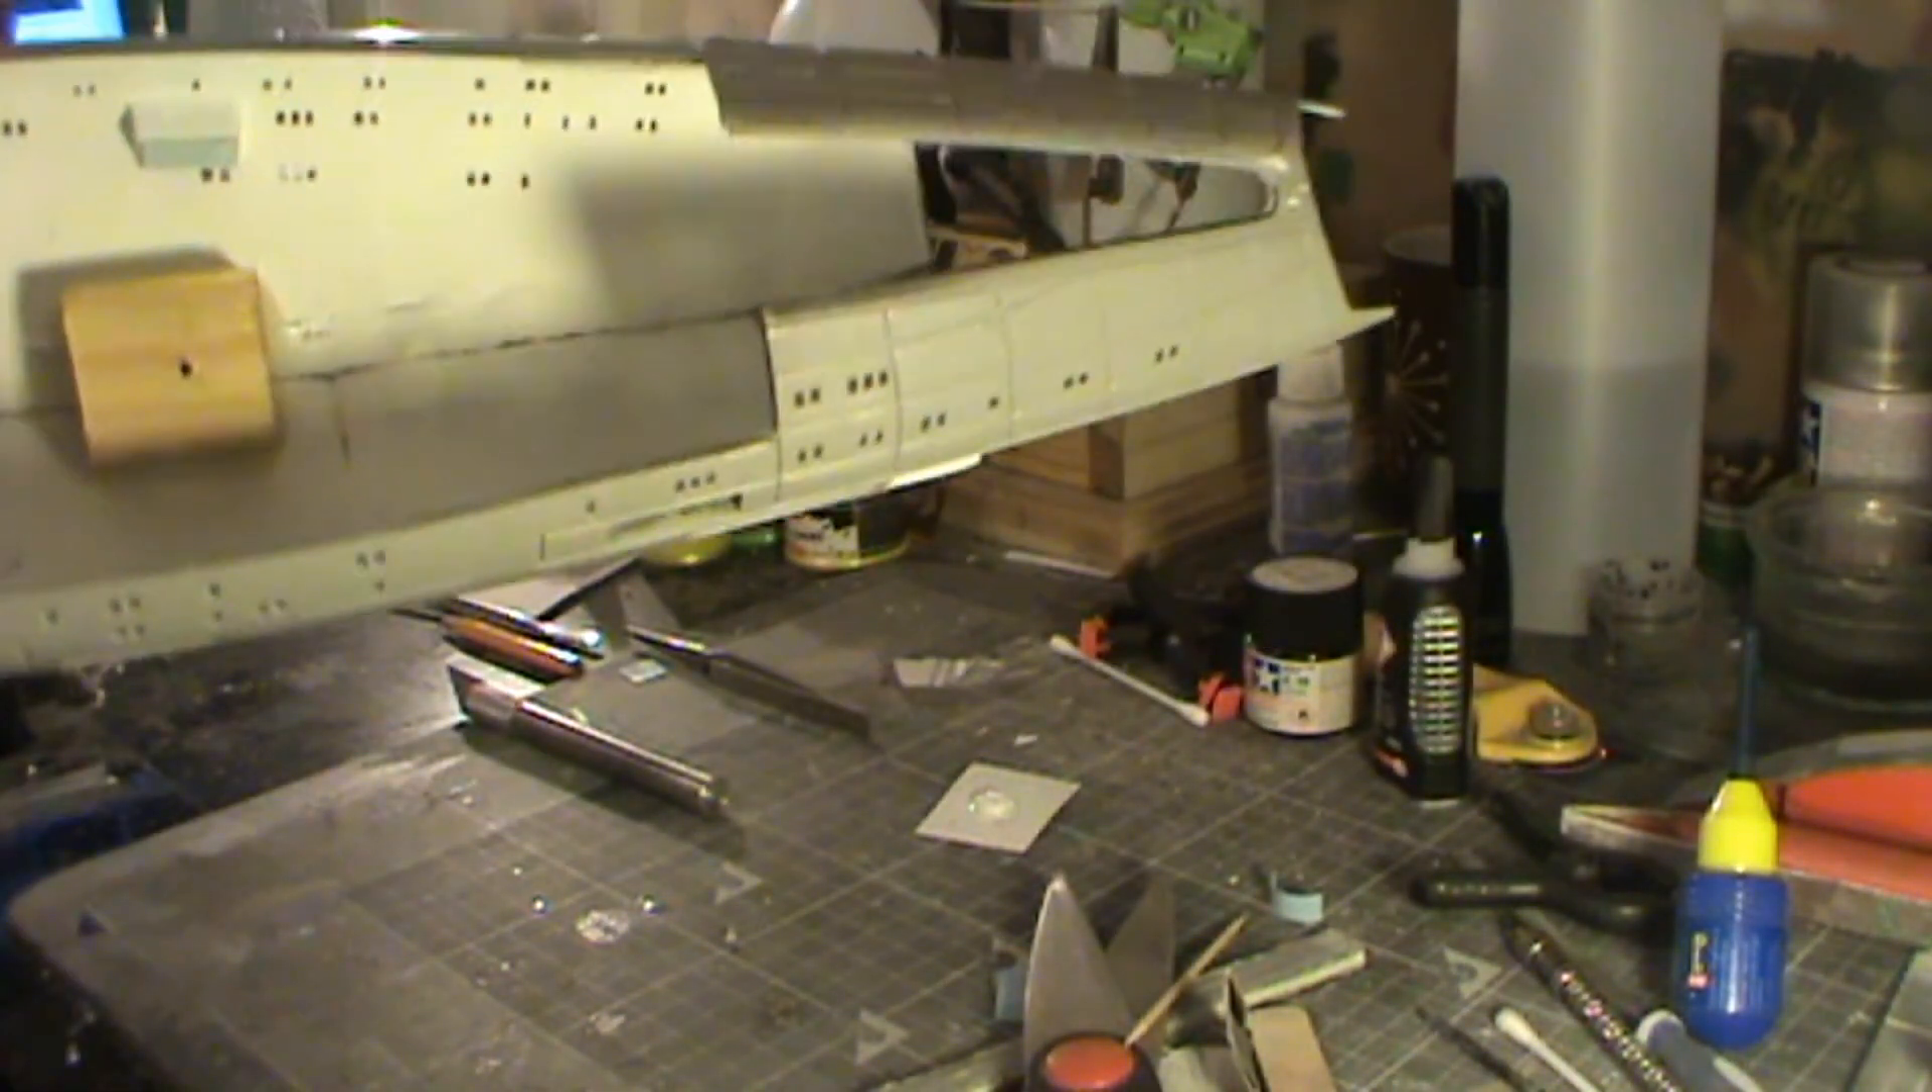So we have now got the block of wood in for the pole.